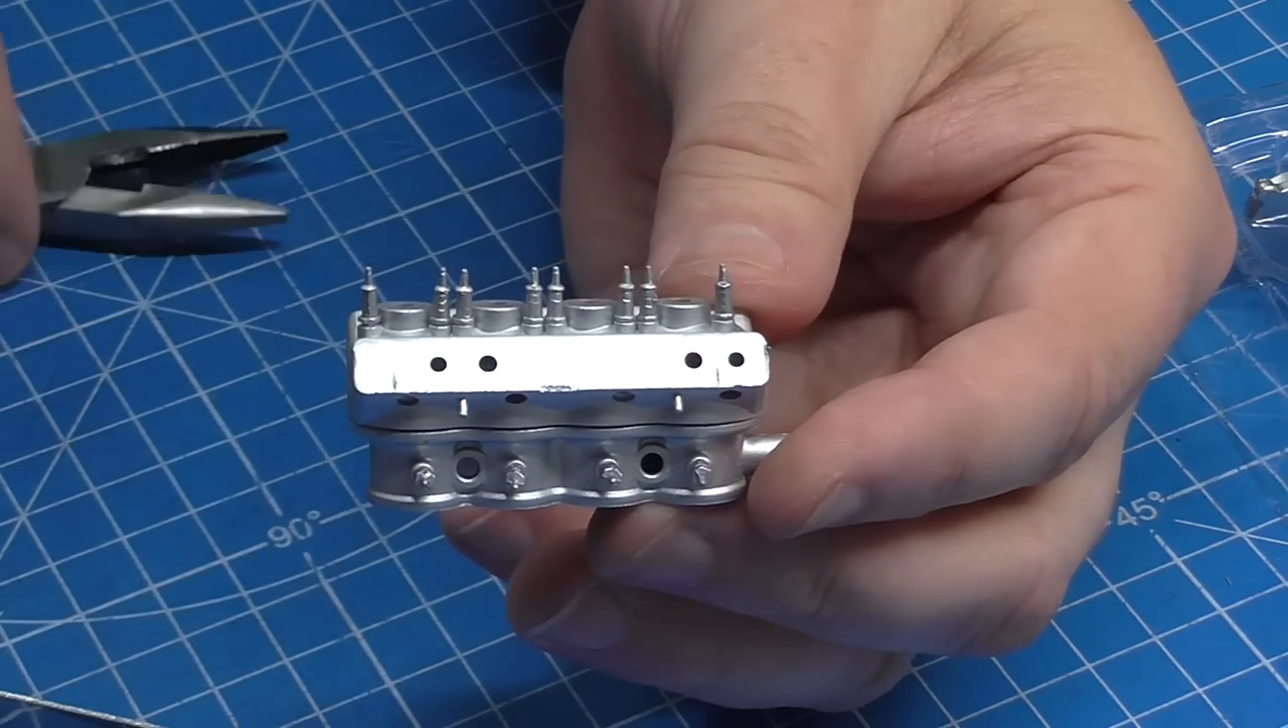You see there we go that's the spark plugs in place and now i'm going to be putting the injectors in place.